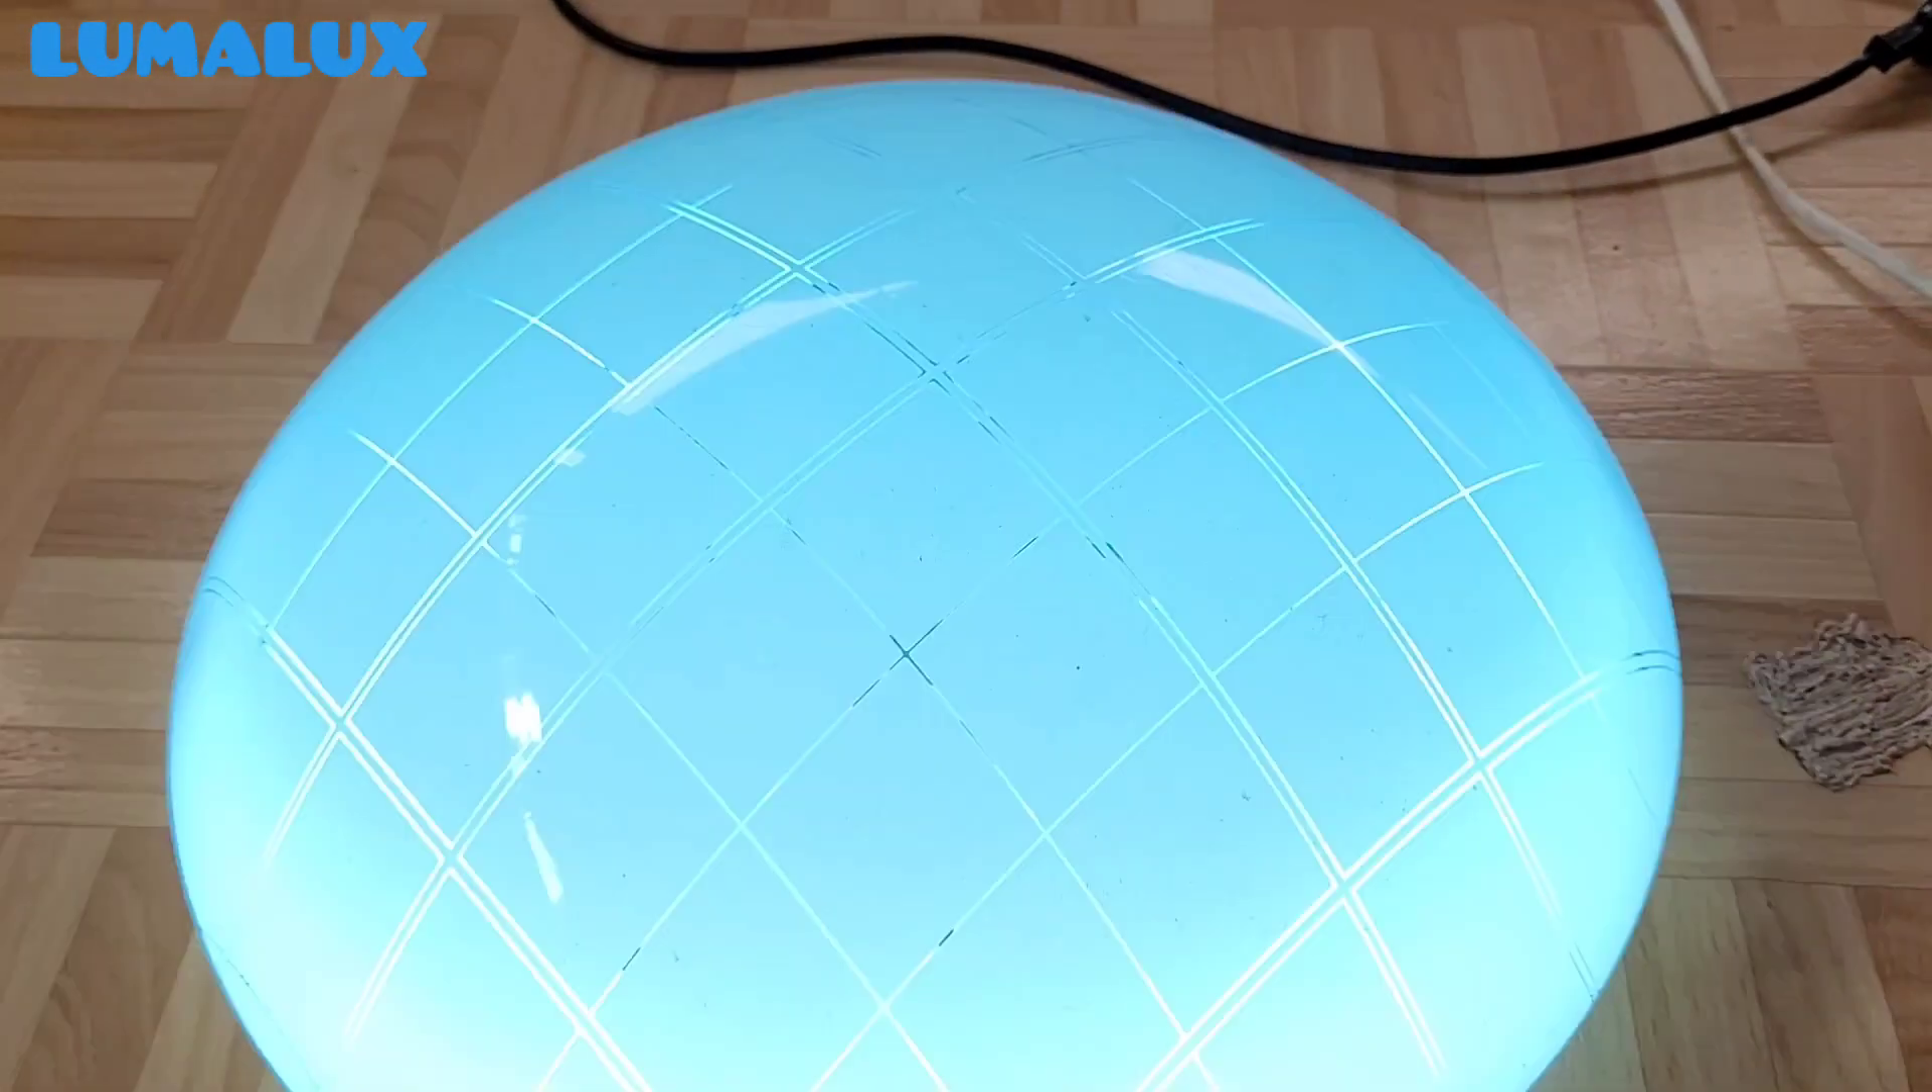La vasque est remise donc c'est parti pour le test.